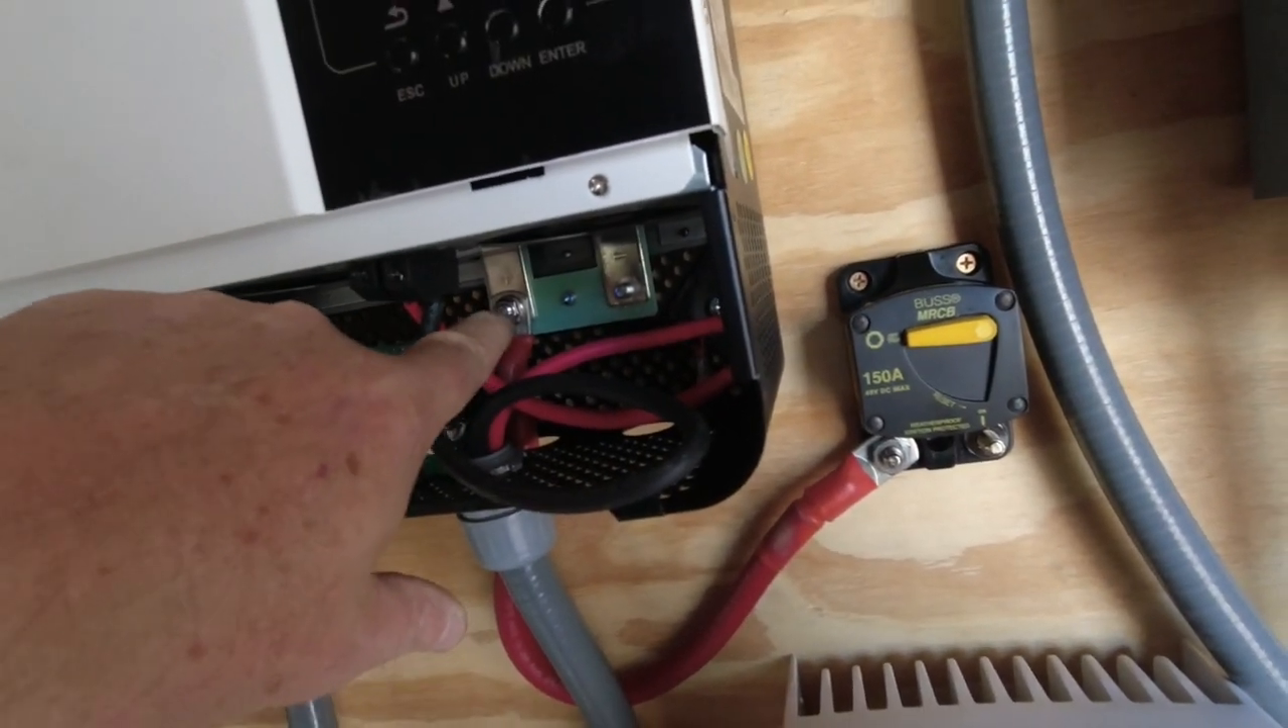All right kids we have our breaker mounted.